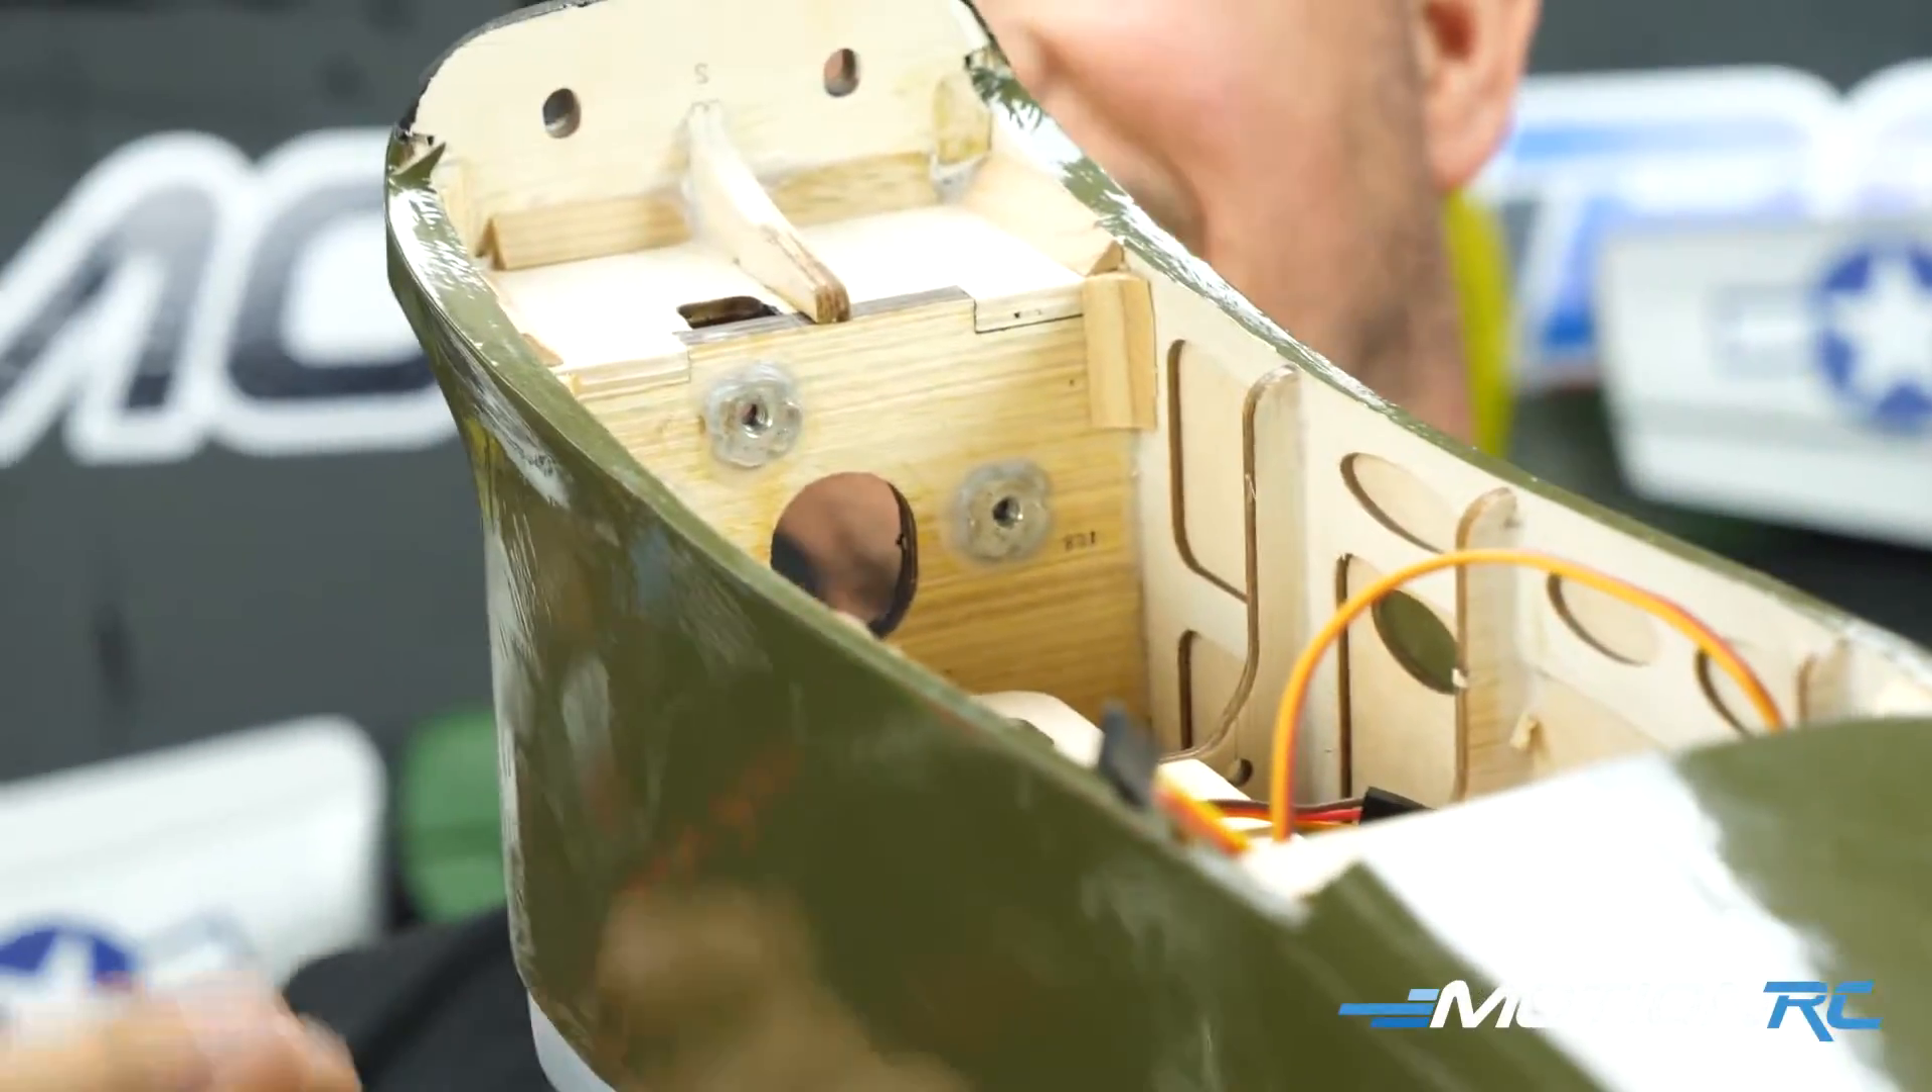The blind nuts are already installed on the back of the firewall they're already nicely glued or siliconed in there.